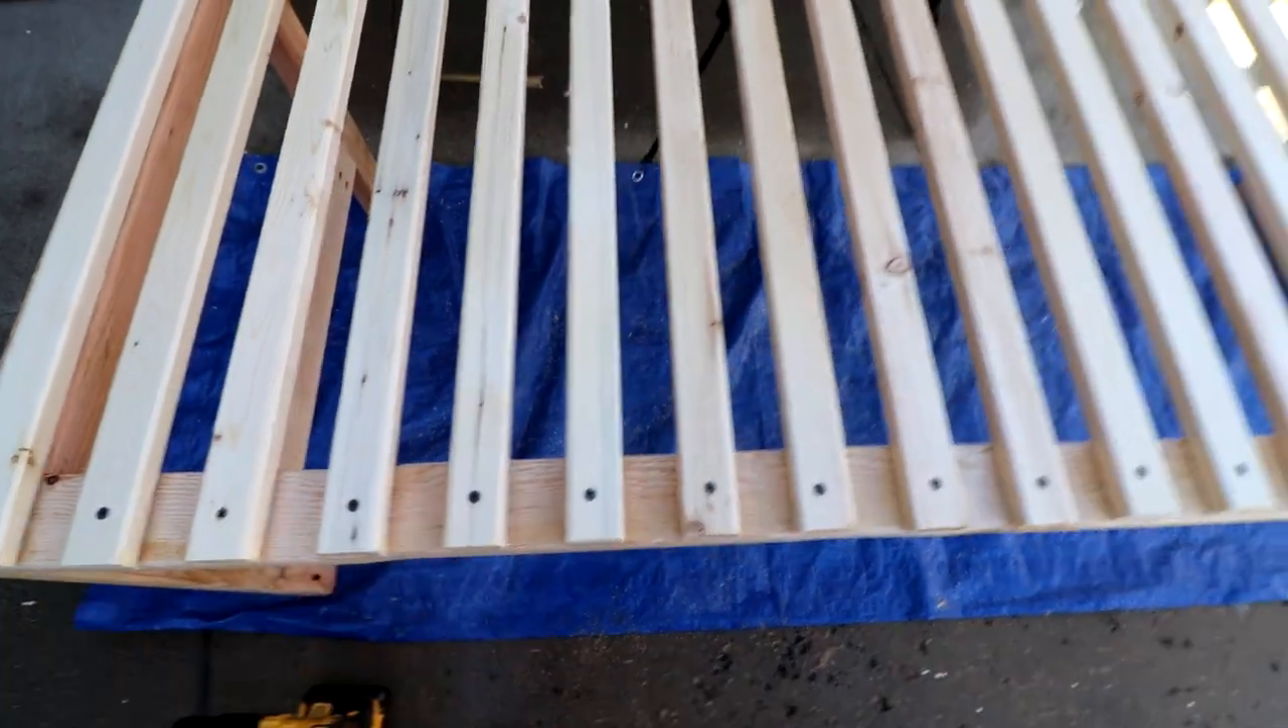There are our slats all secured to the bed frame there.